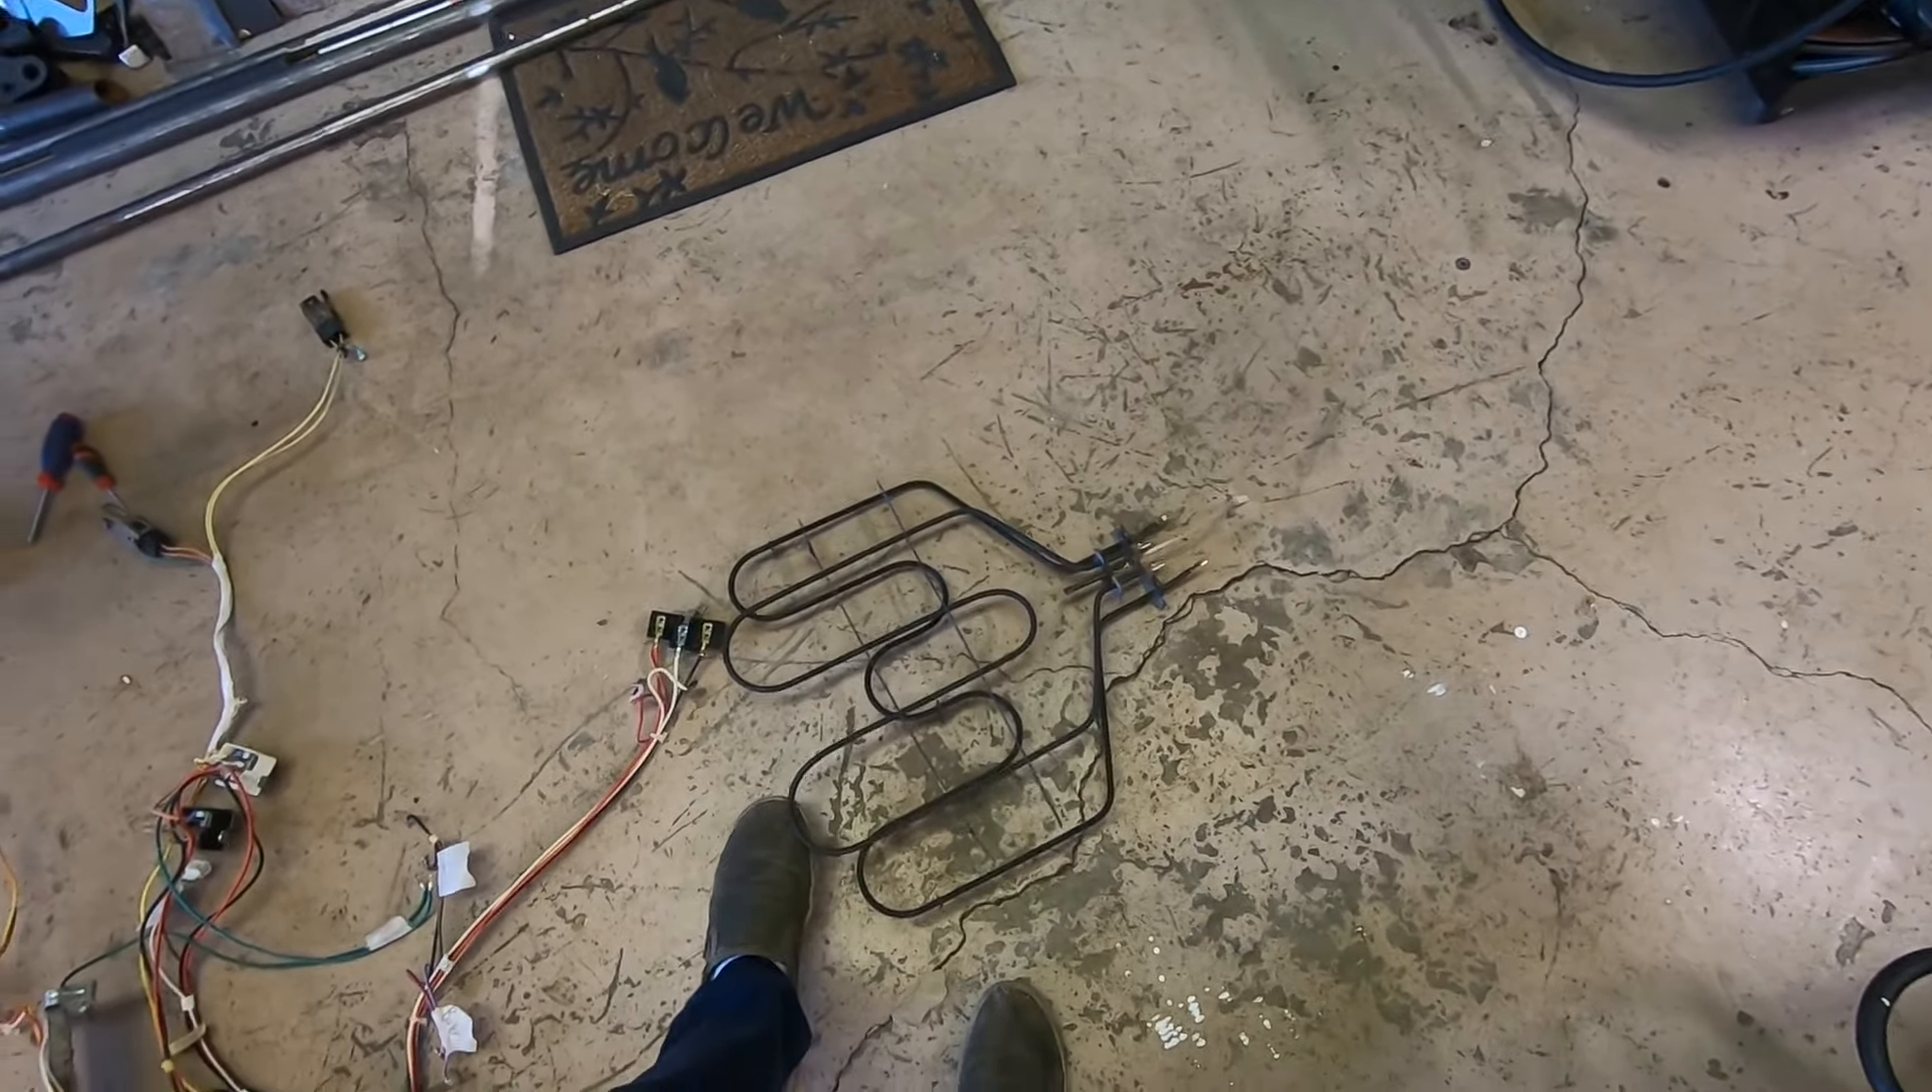Got all the wiring off got the both of the heating elements off.